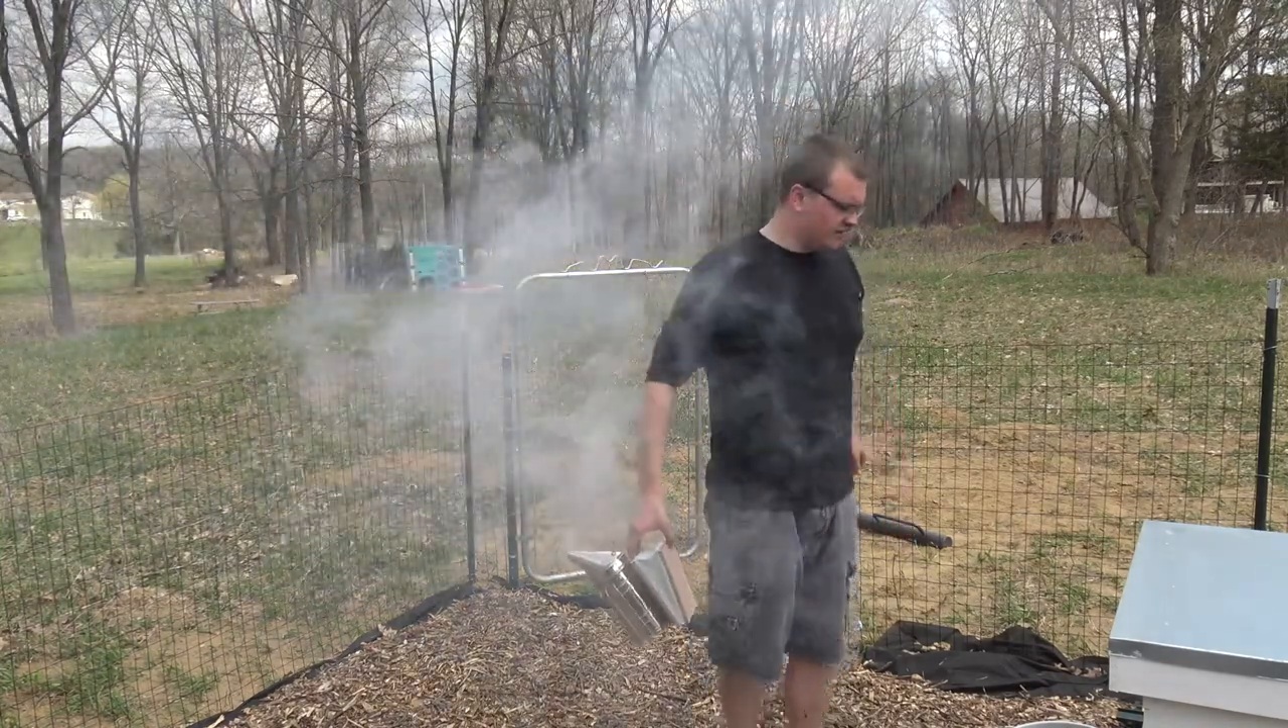We got our fence up.